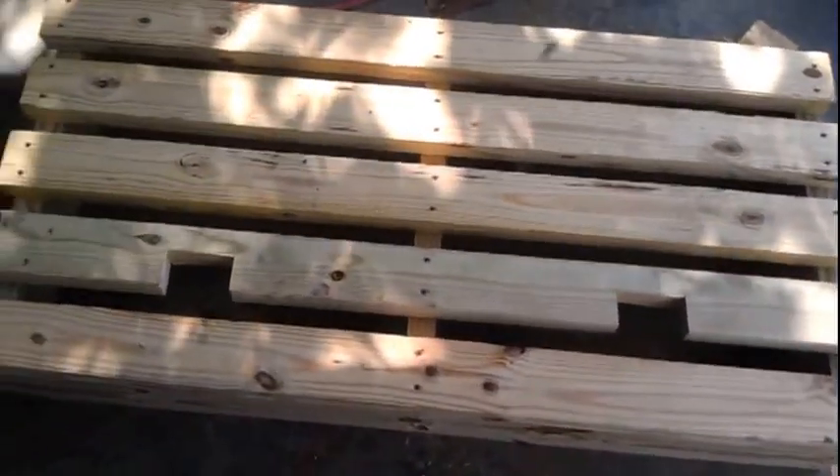Okay, so now we have all our screws put in and we have our two notches cut out for the plumbing.